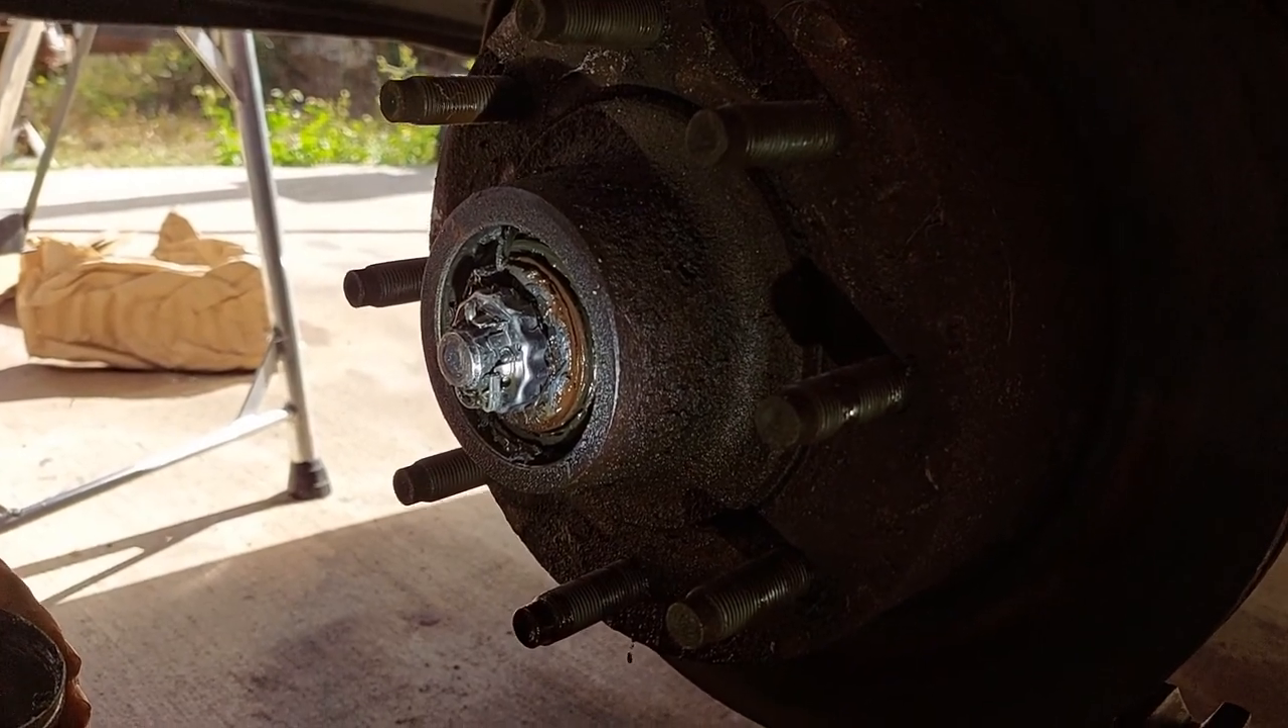And we've gotten the cap off. Didn't really ding it up that much at all.